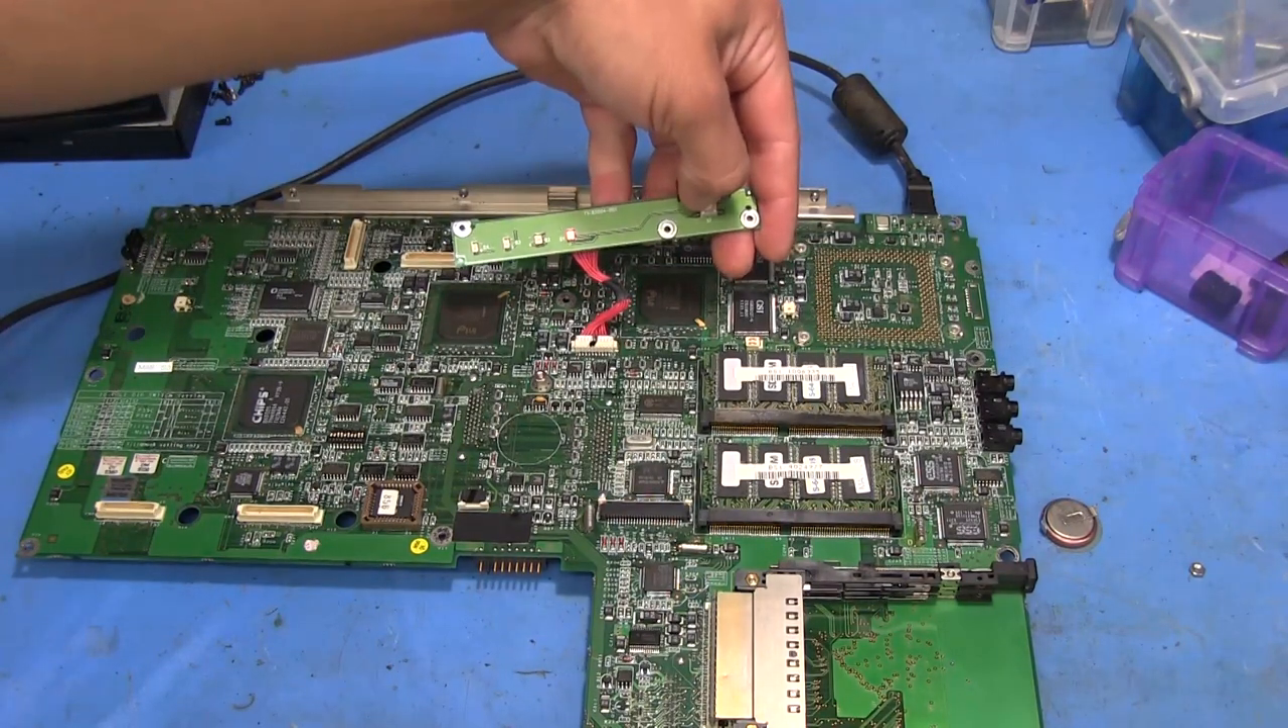Okay, so I've got the battery removed.